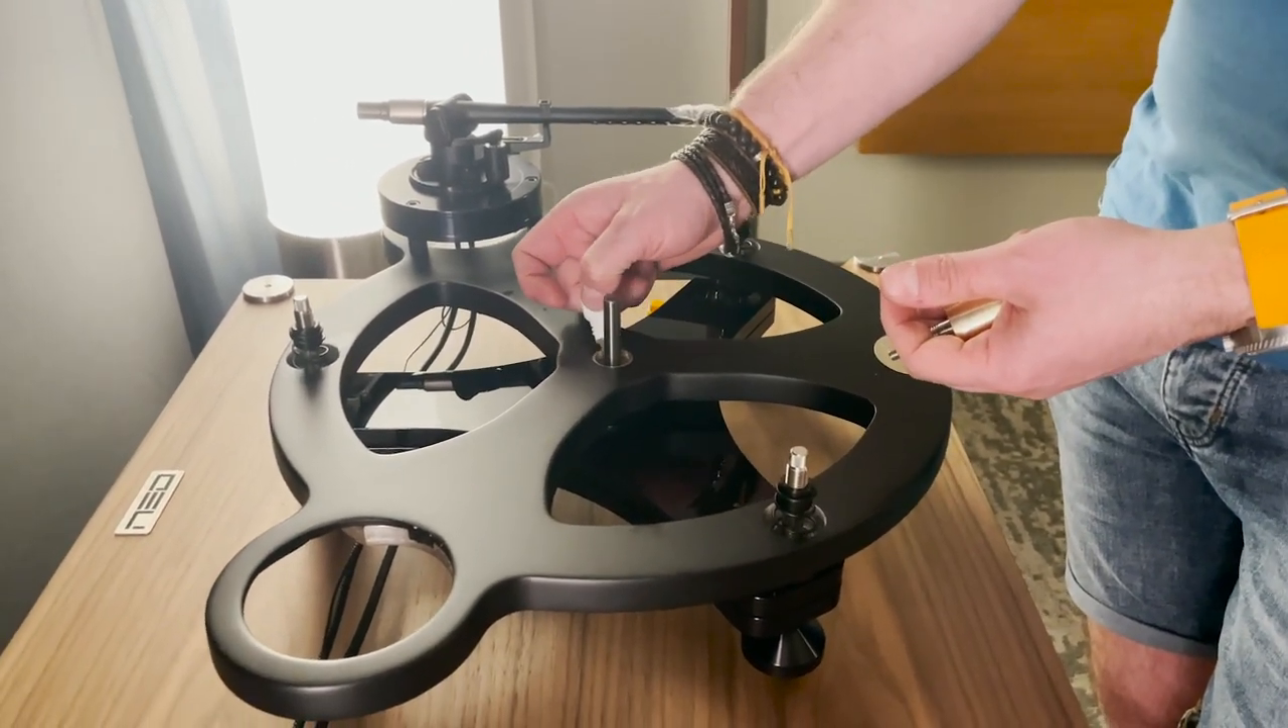So we've got the Tone Arm fitted. The base is level and in position.